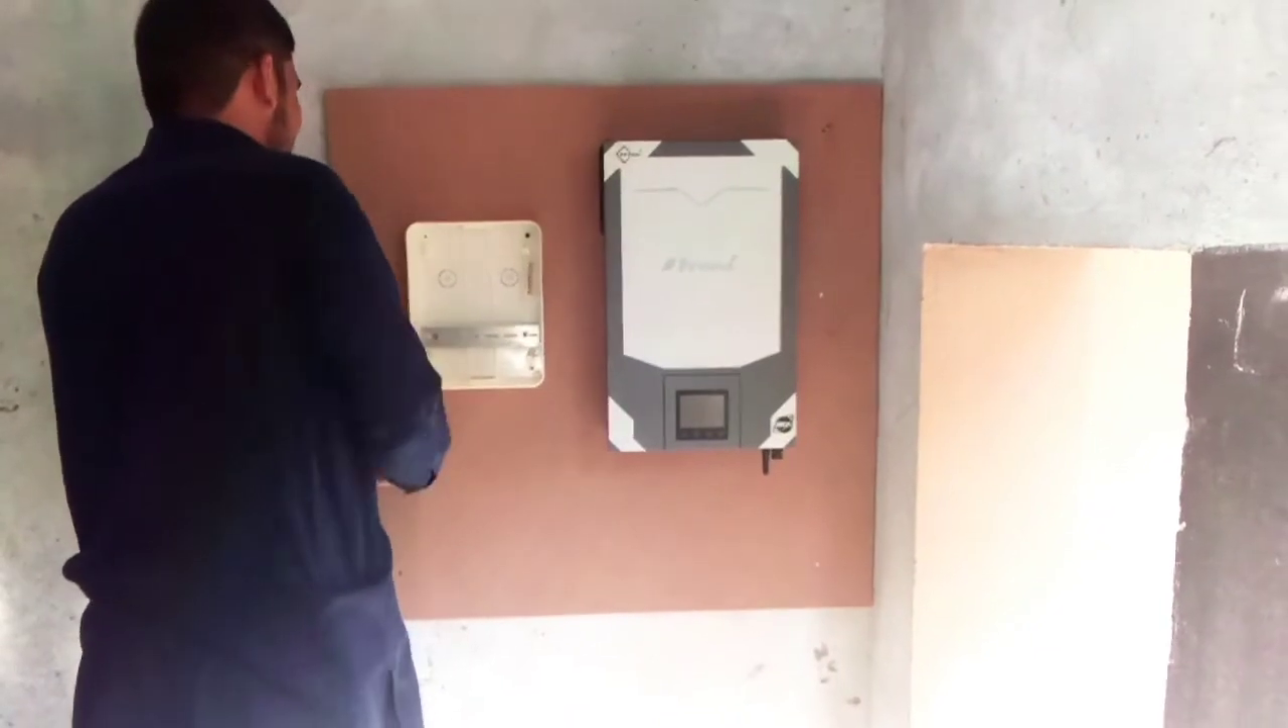تو گائز یہ ہم نے انوارٹر کو ہنگ کر دیا ہے۔